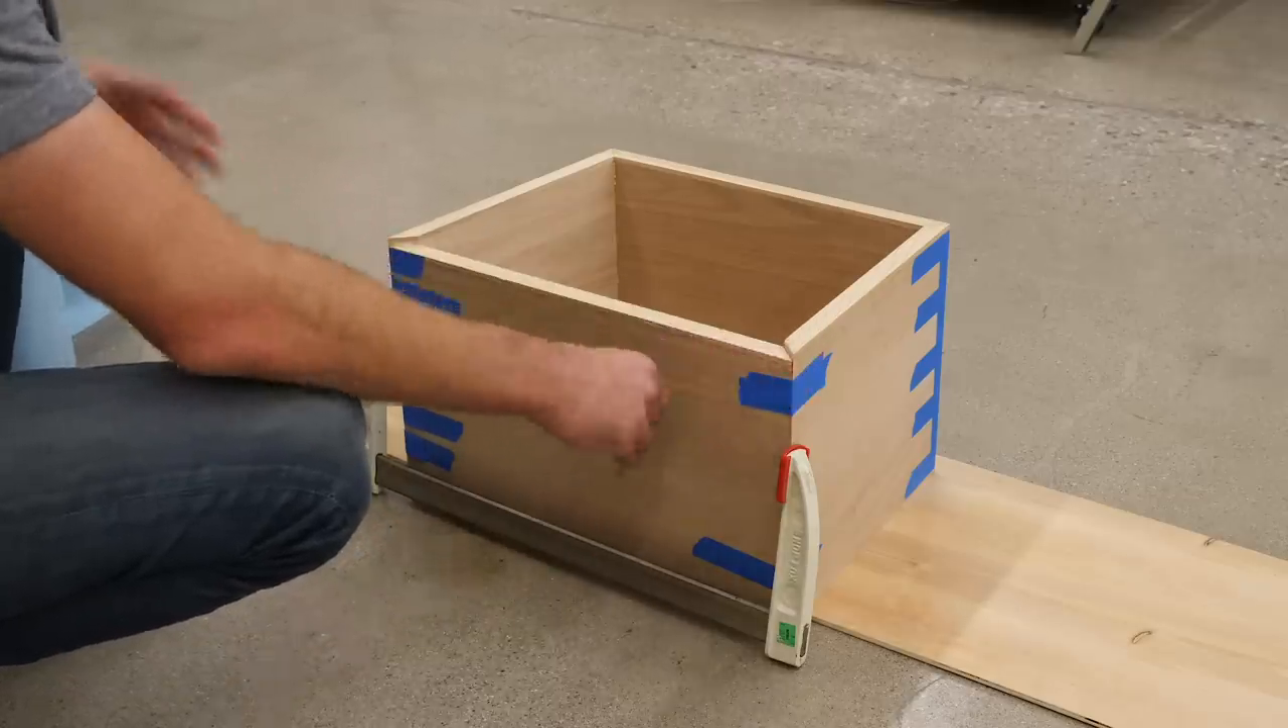And the reason that I'm not attaching the top here is because there's still a bunch of work that we need to do on it for the wireless charger.